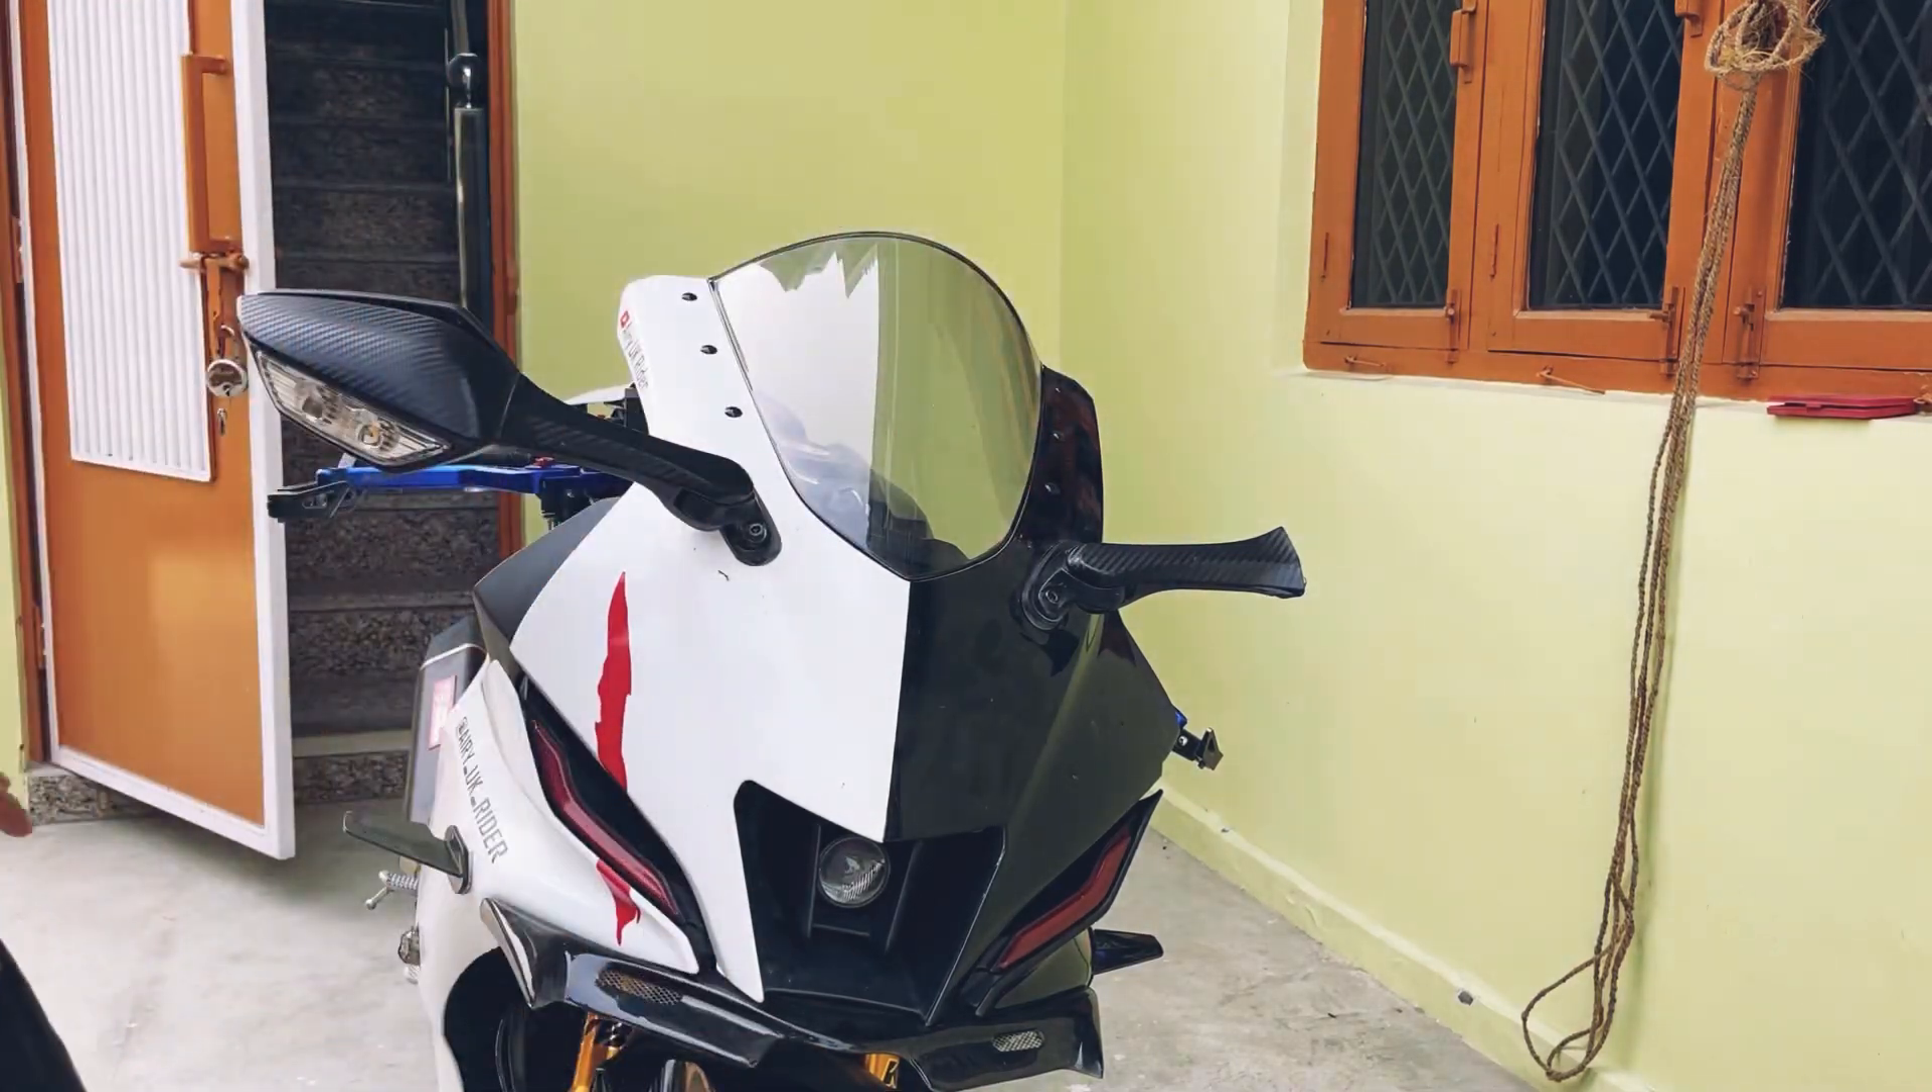تو یہ ہمارا وائزر آپ دیکھئے فٹ ہو چکا ہے۔